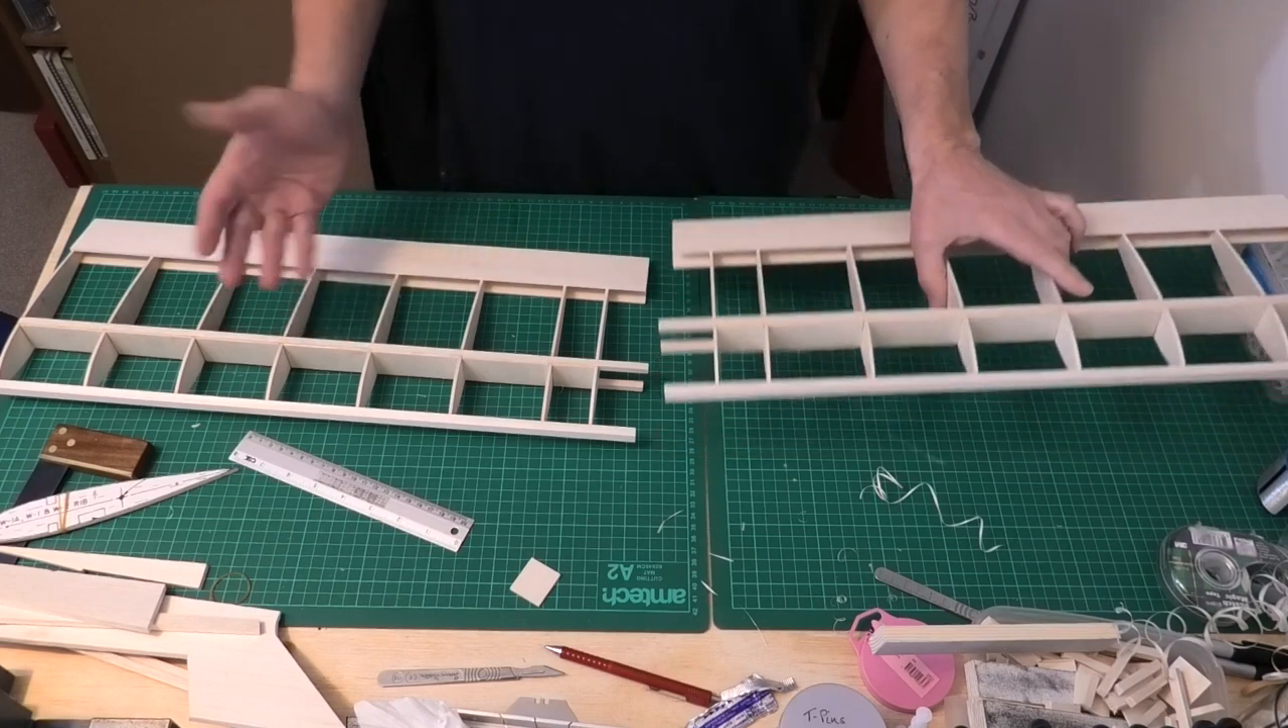Well, I've now got both the right and the left sort of wing skeleton finished and it's such a rewarding process.